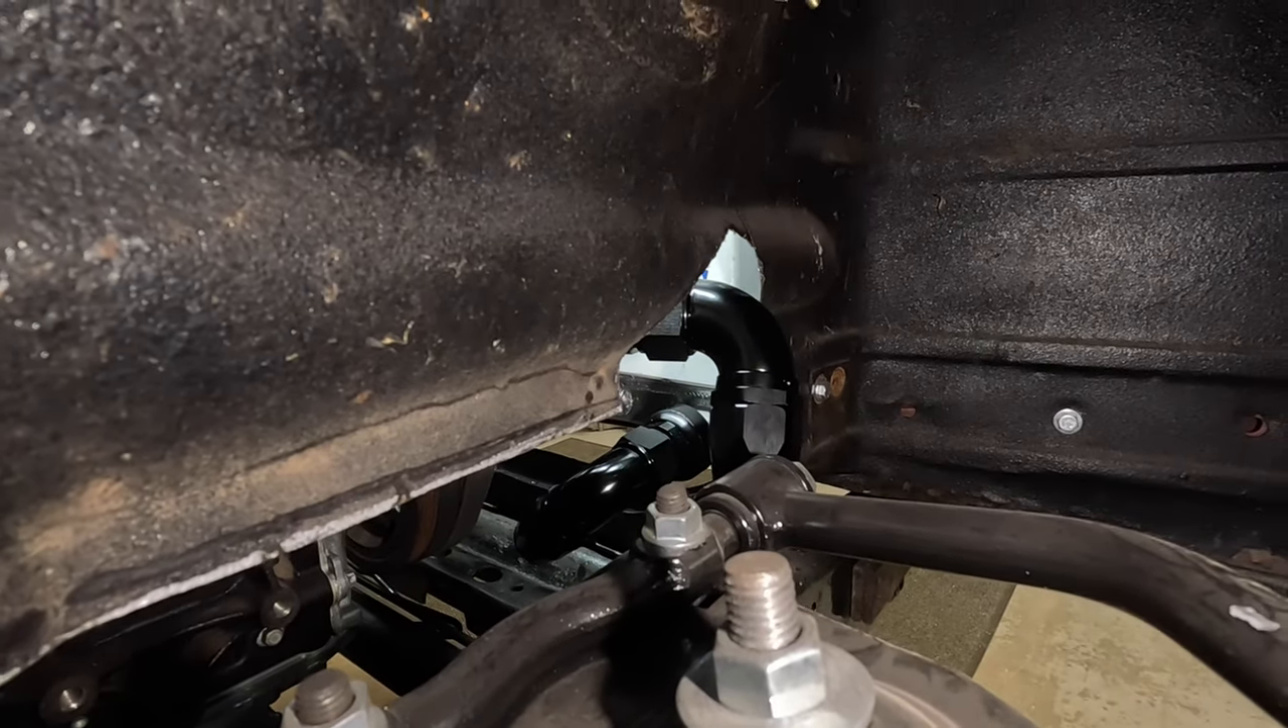You can see that that fitting is actually sticking out of the inner fender here.